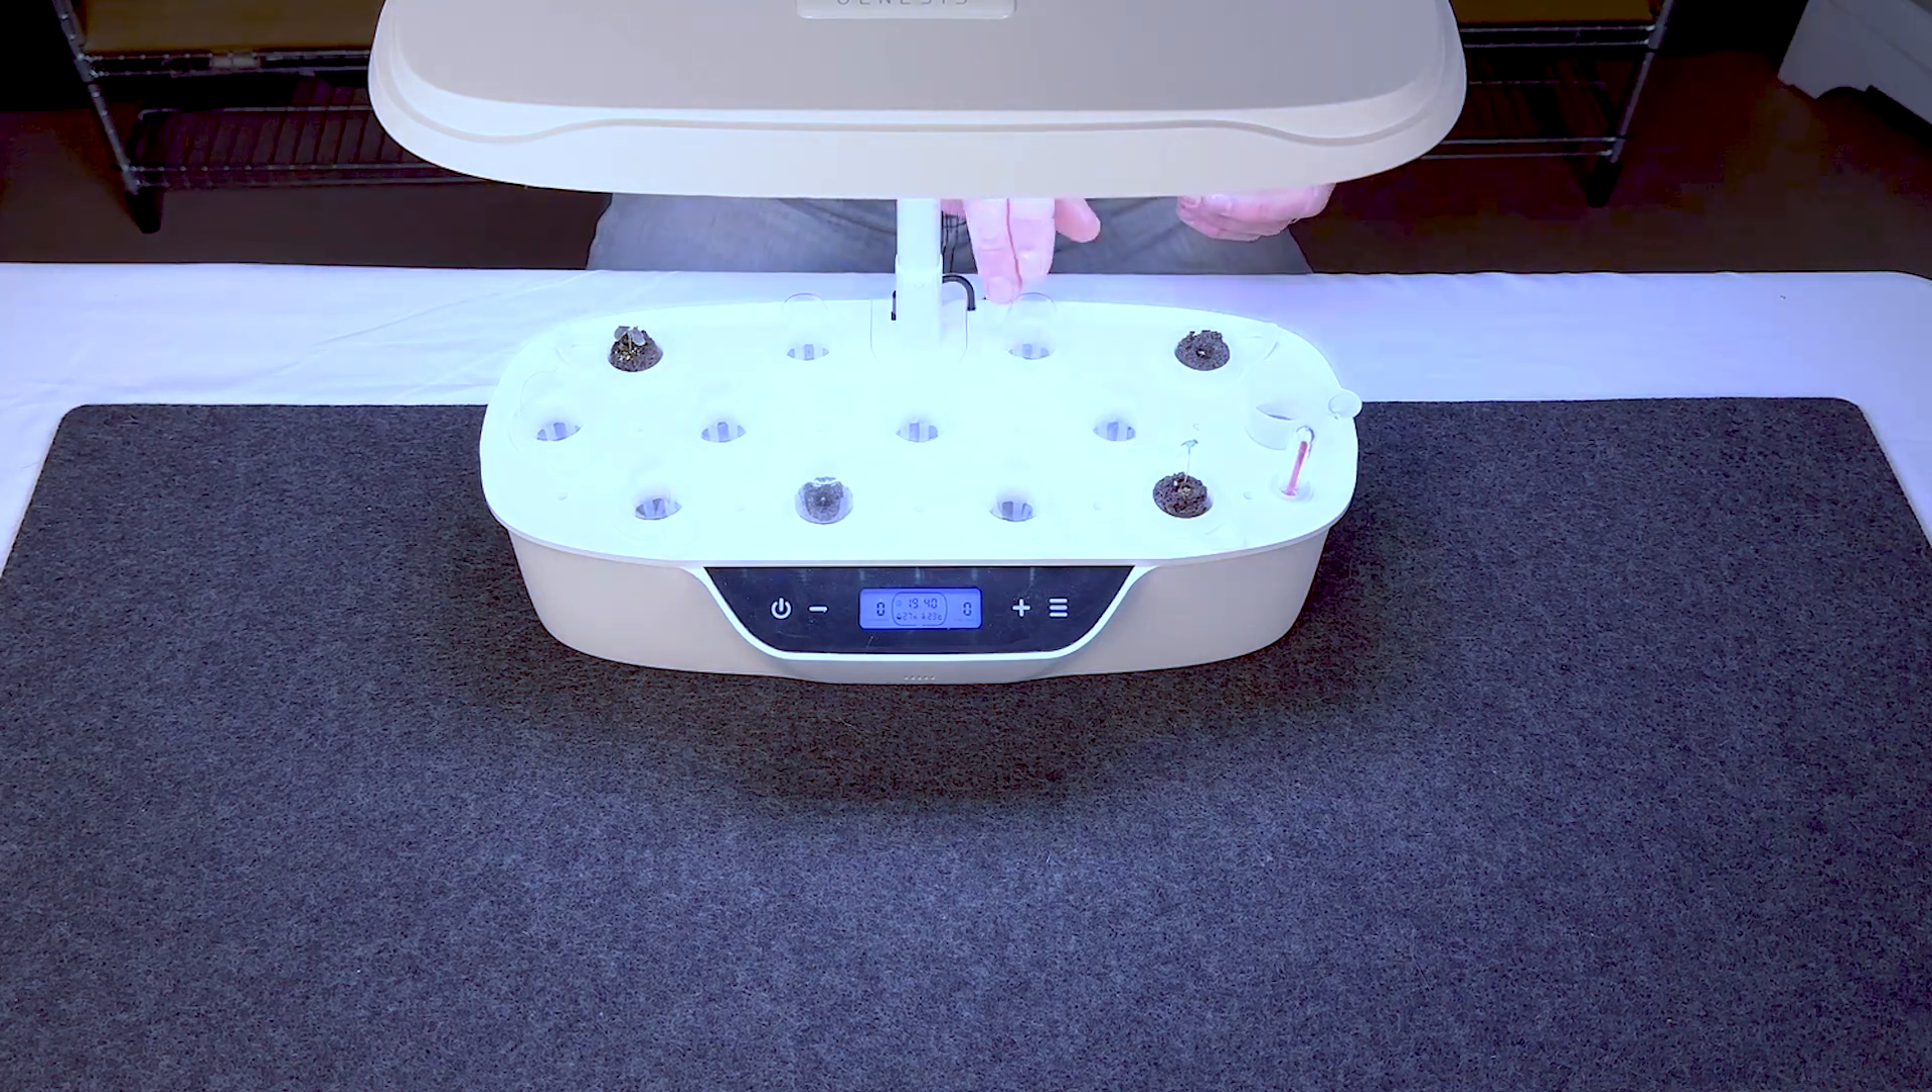Now we have a unit that is fully assembled.